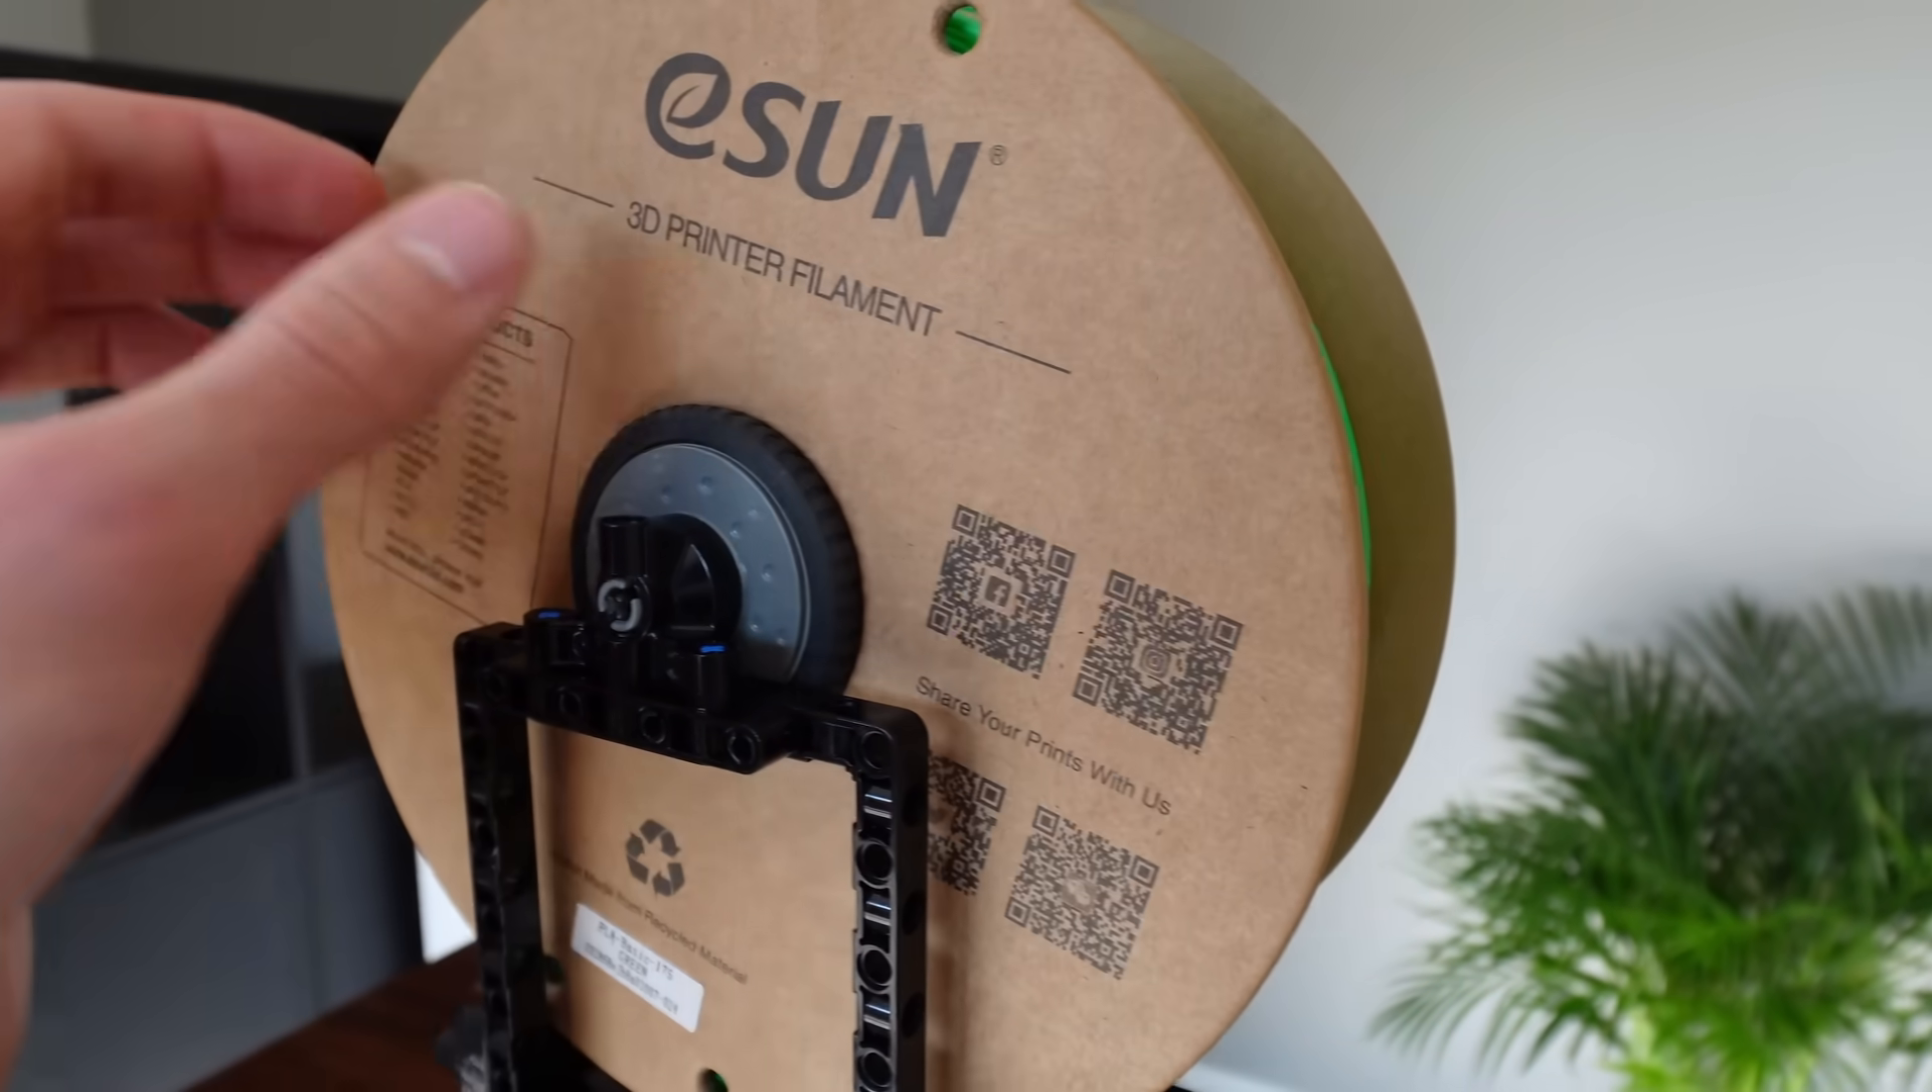These lego tires fit perfectly within this spool.